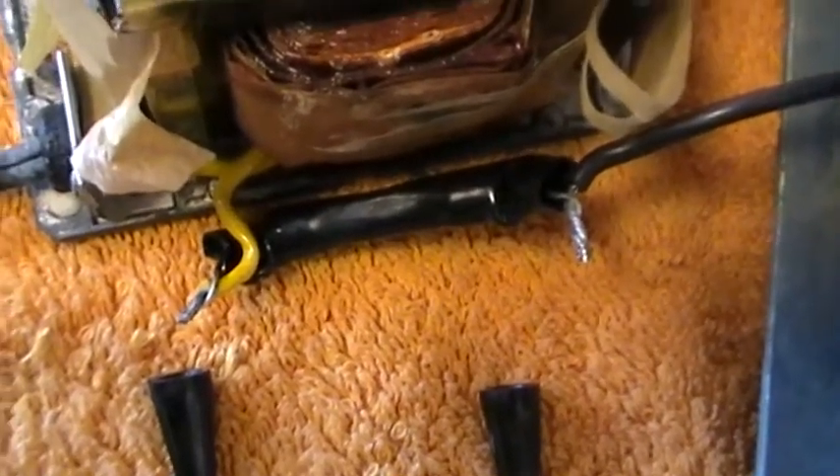Right, we've removed the two wire nuts, little plastic wire nuts.